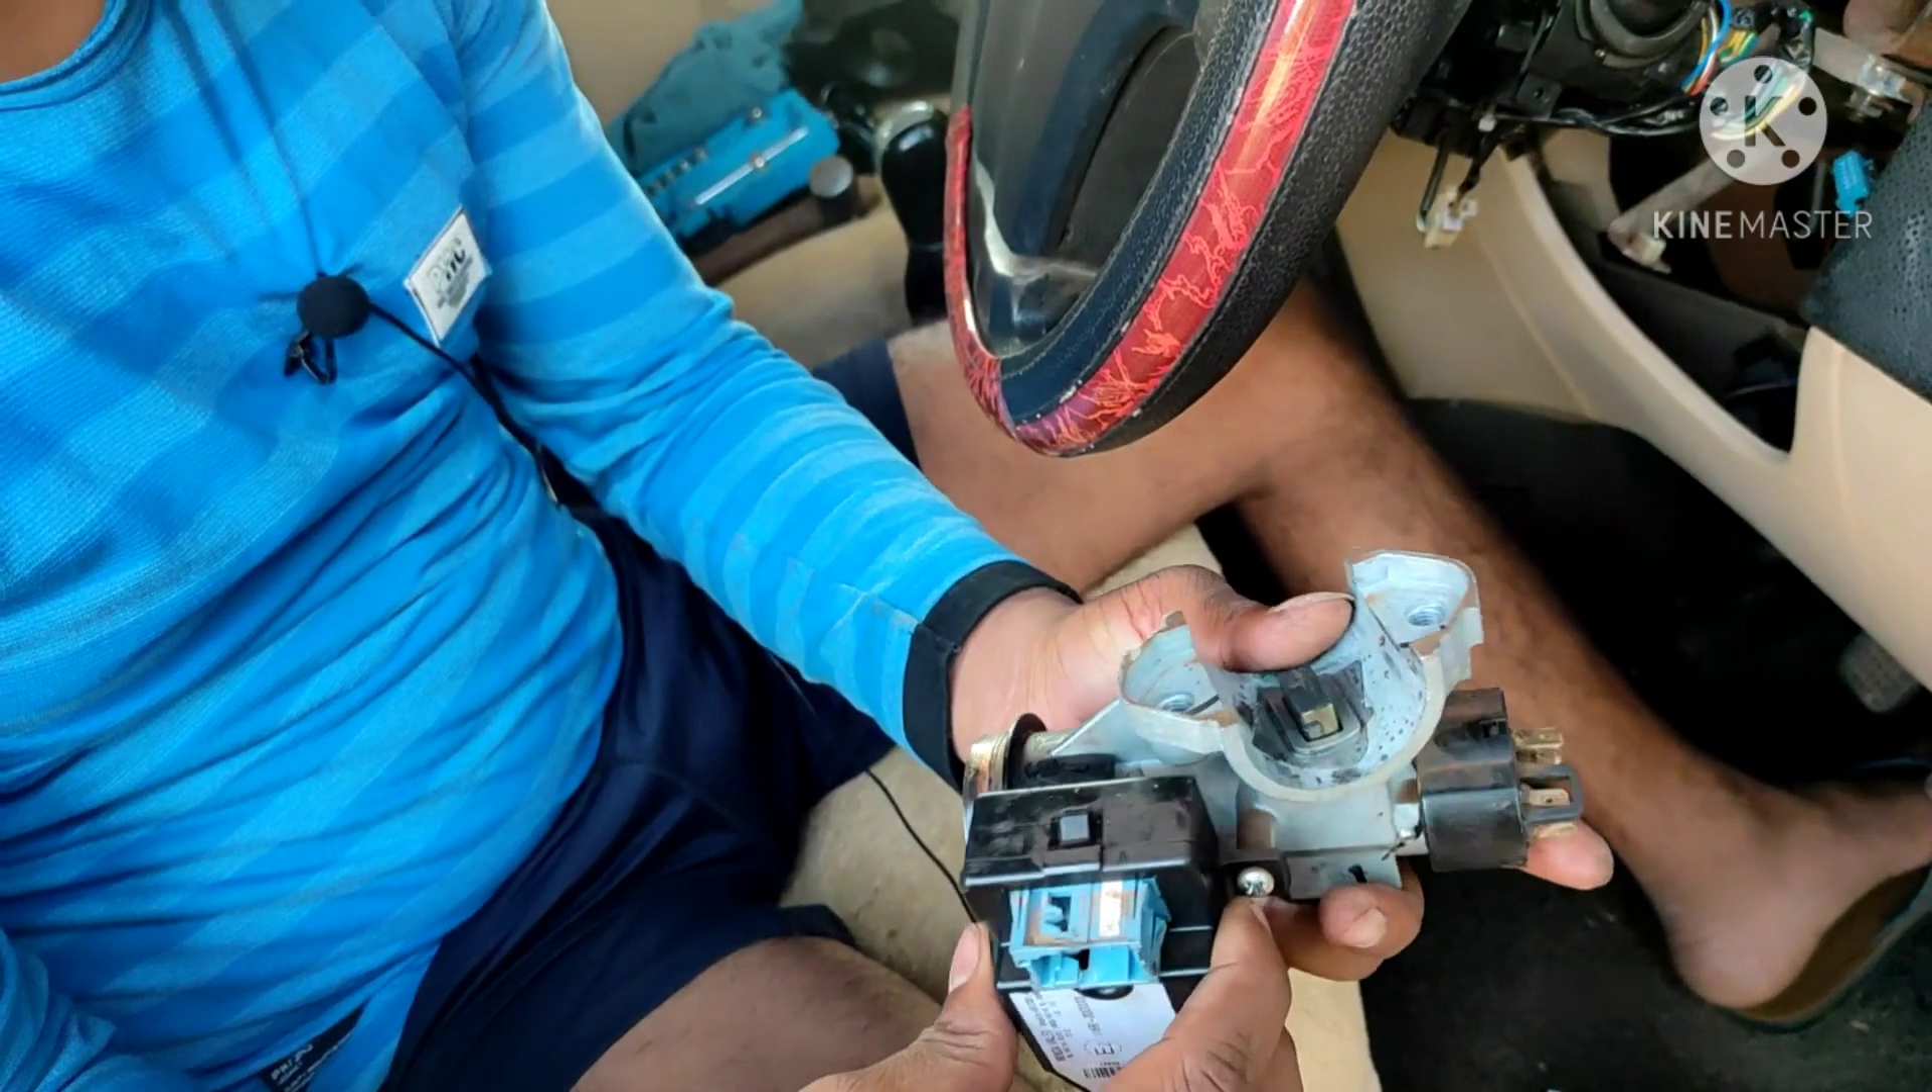यह जो लॉक असेंबली है यह बाहर आ चुकी है।